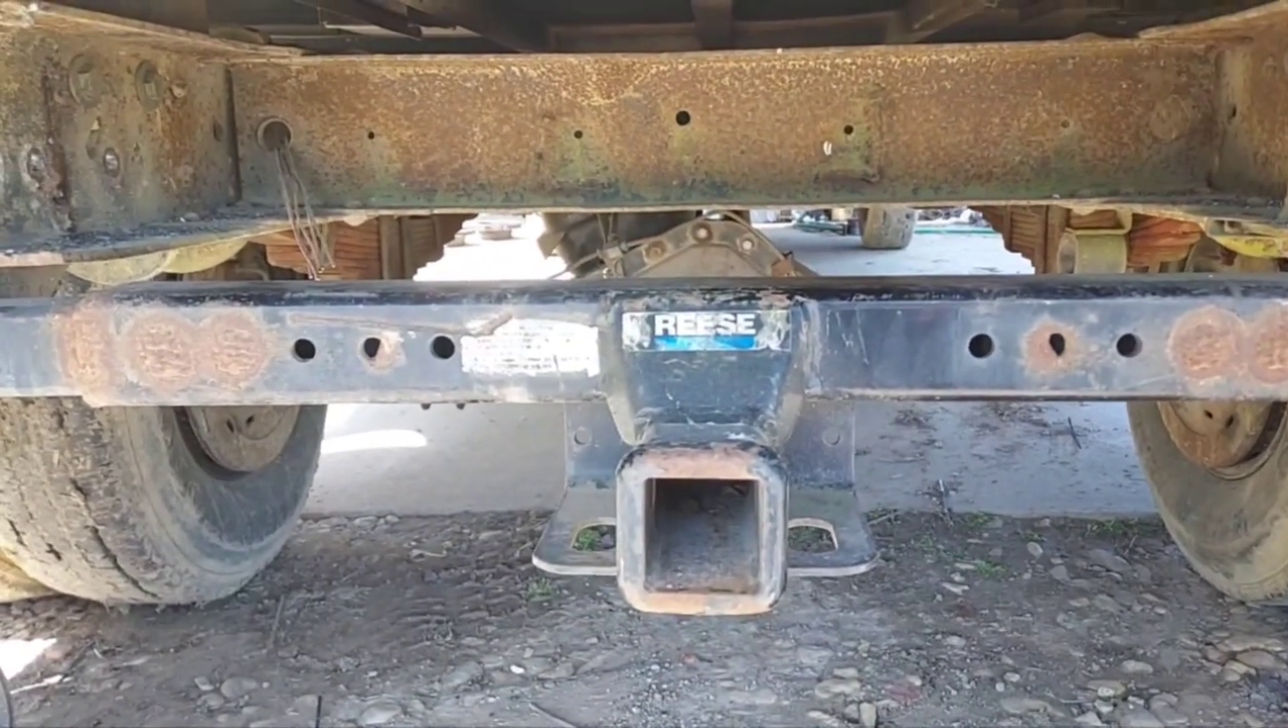I've still got to Delete what's left of that Reese receiver hitch right there.